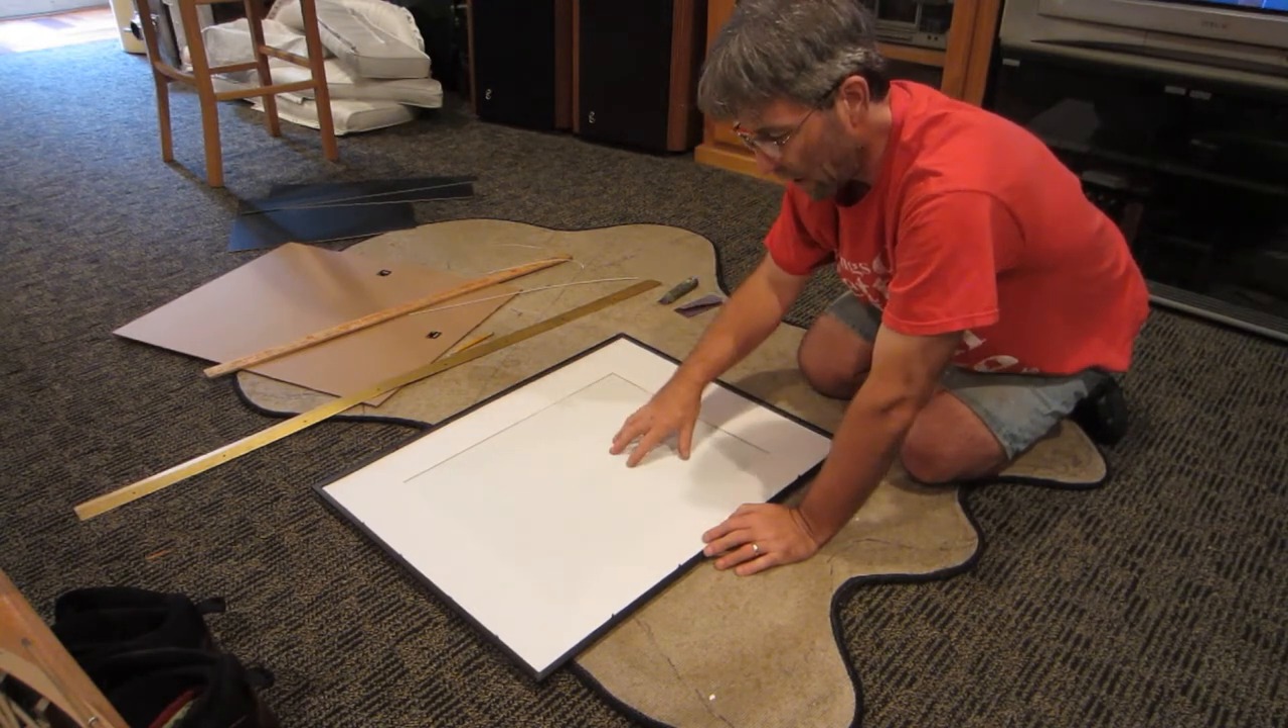Notice that we haven't taken the paper out of the frame itself yet.